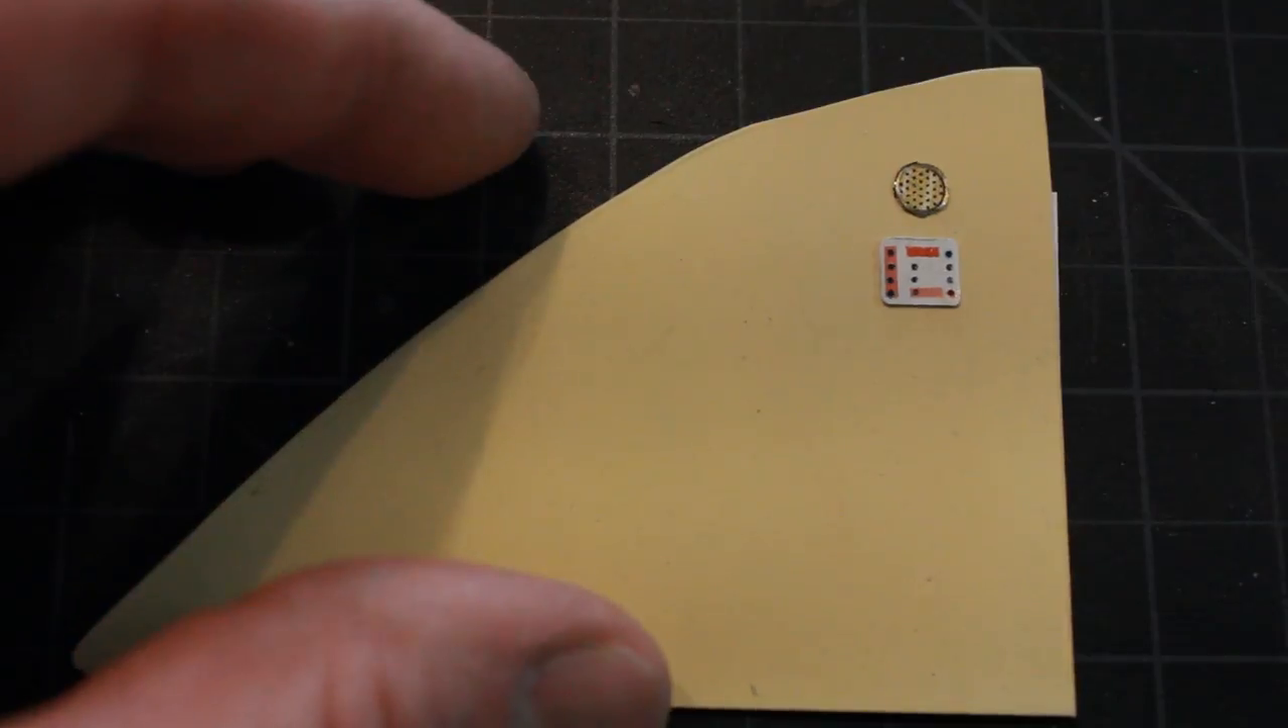So I've glued my piece of styrene, the panel in place, and I also cut out a circle of styrene and used one of the decals left over of a speaker and put it above.